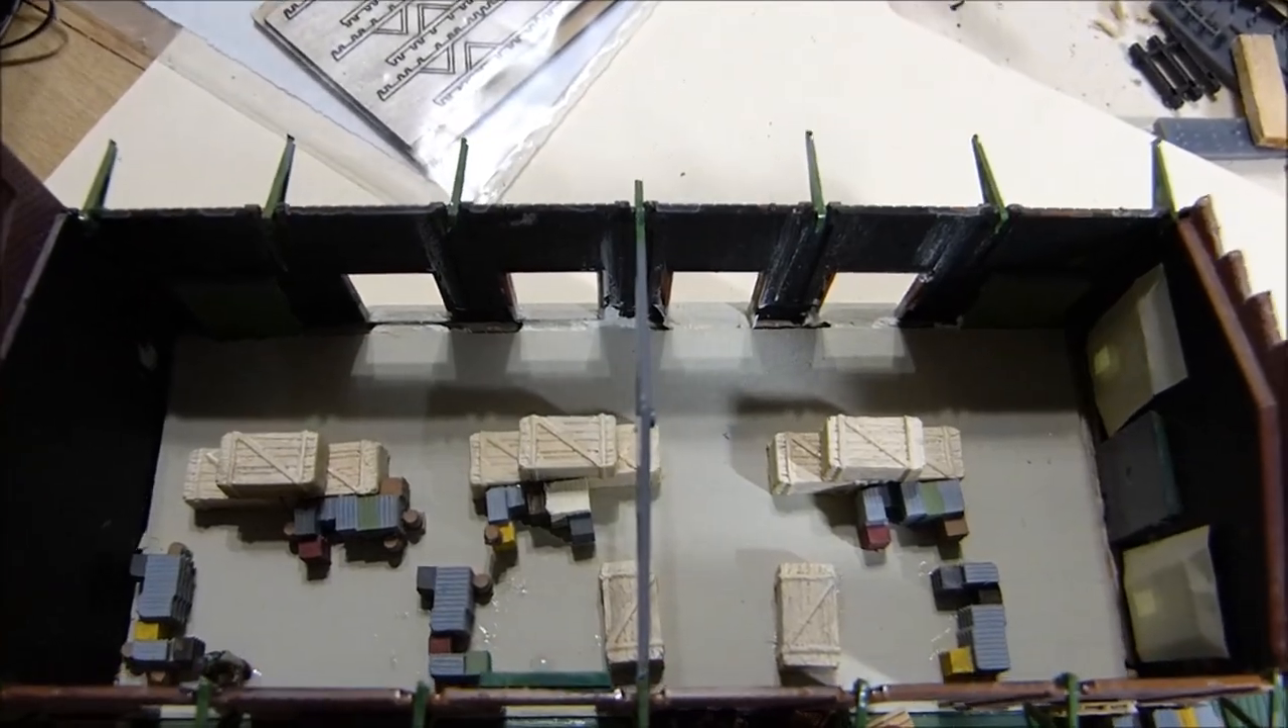I started putting in my, uh, crates and stuff.